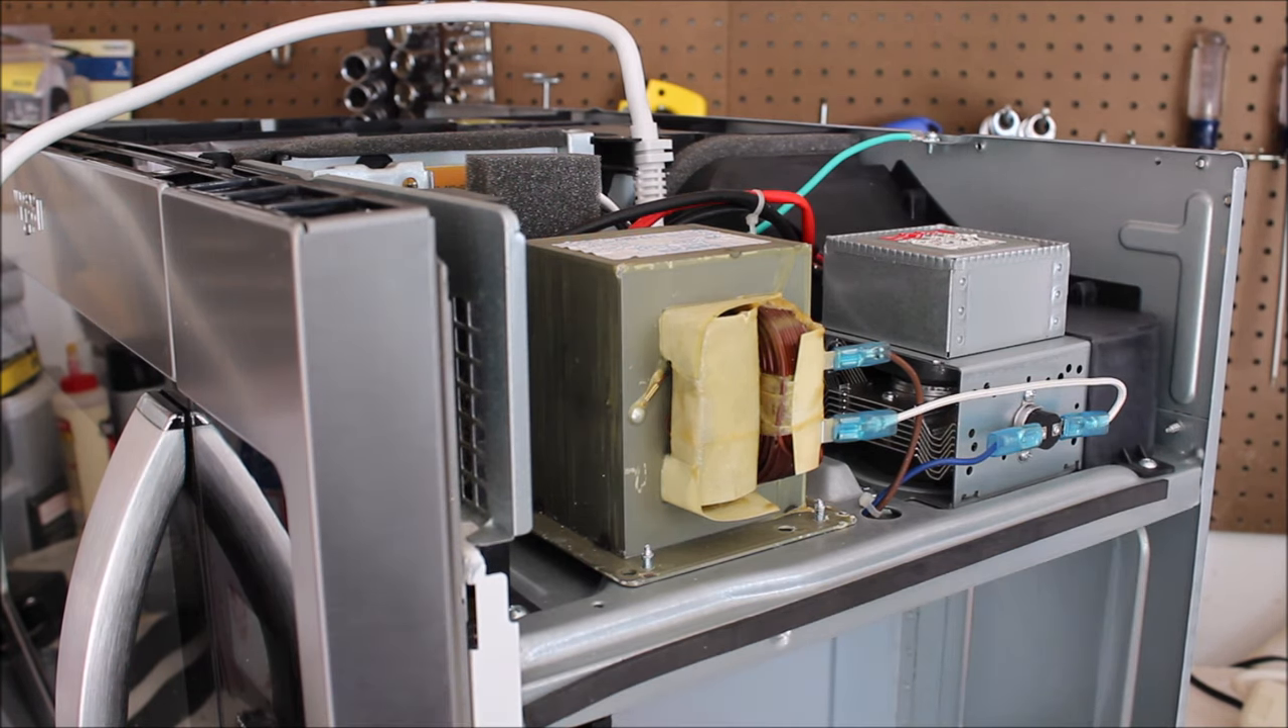So now we have the cabinet completely off.